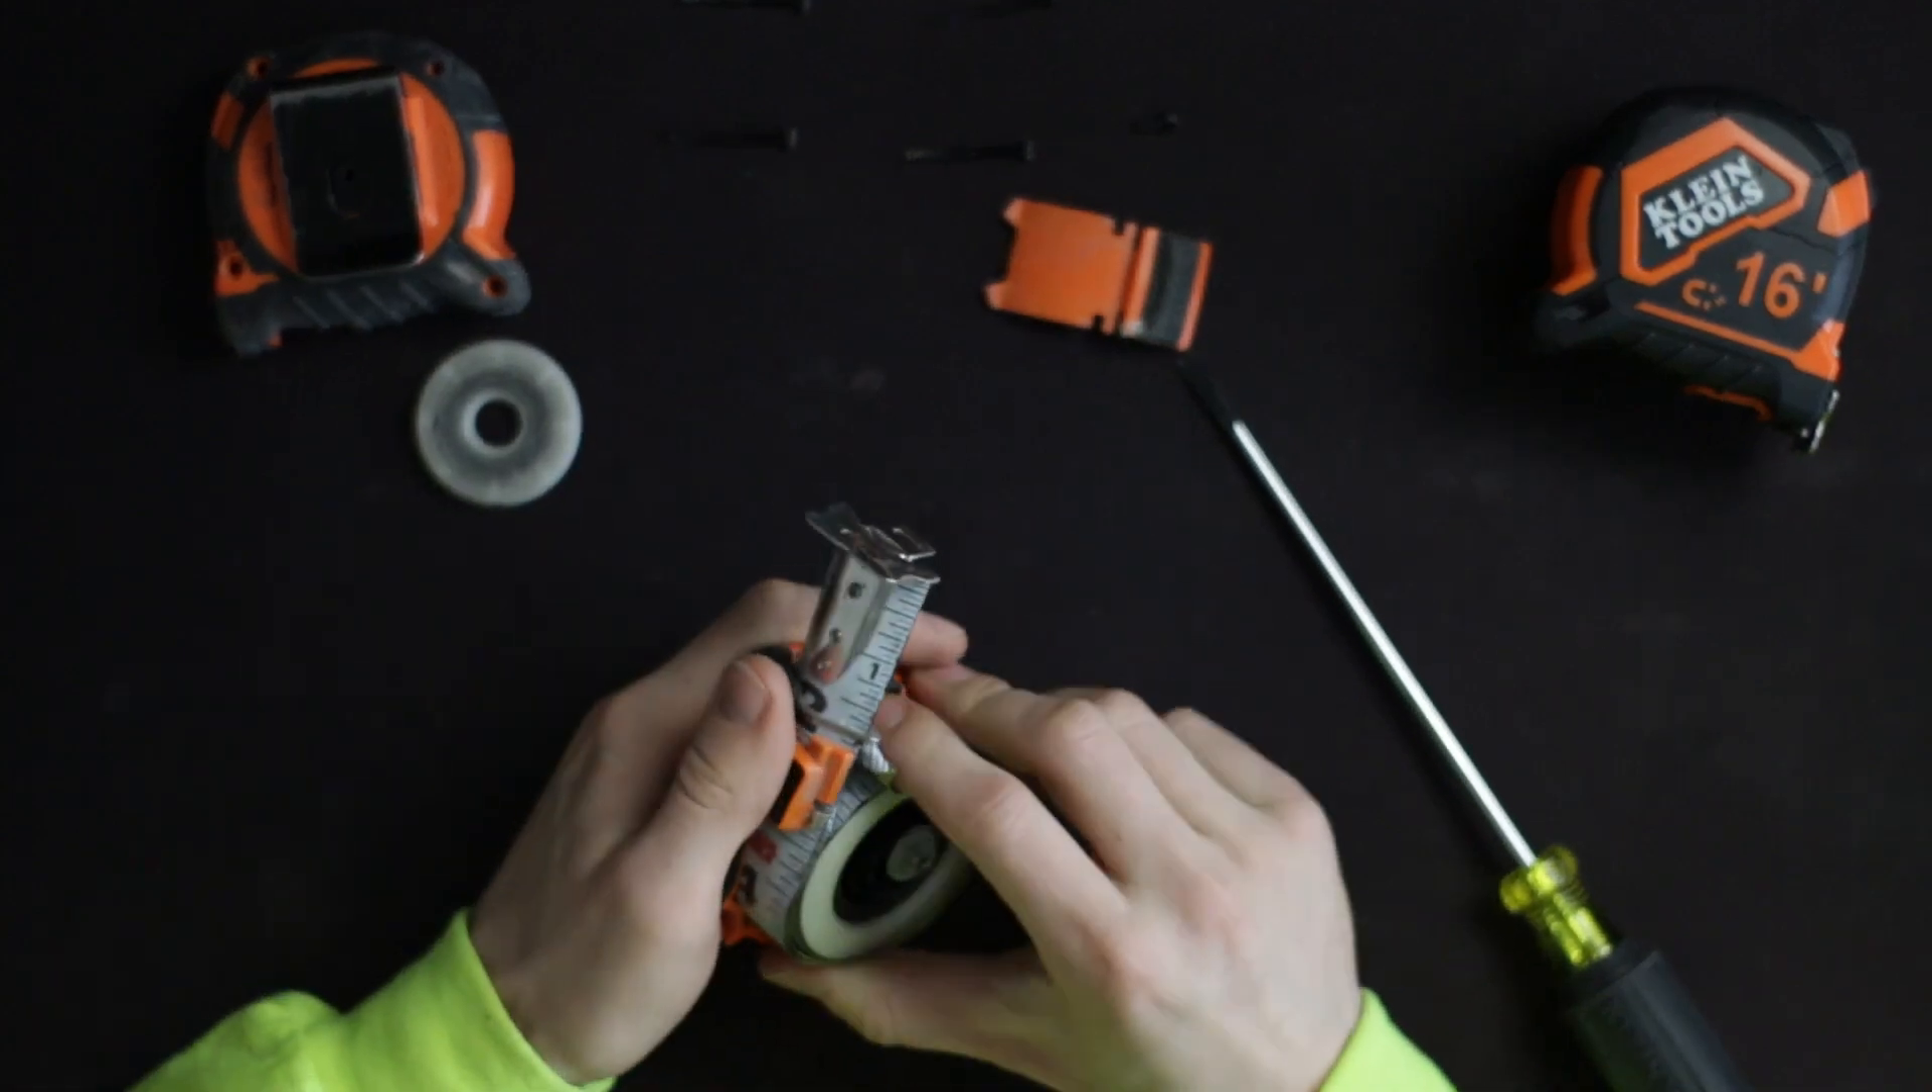You can see here I got this case cracked open.